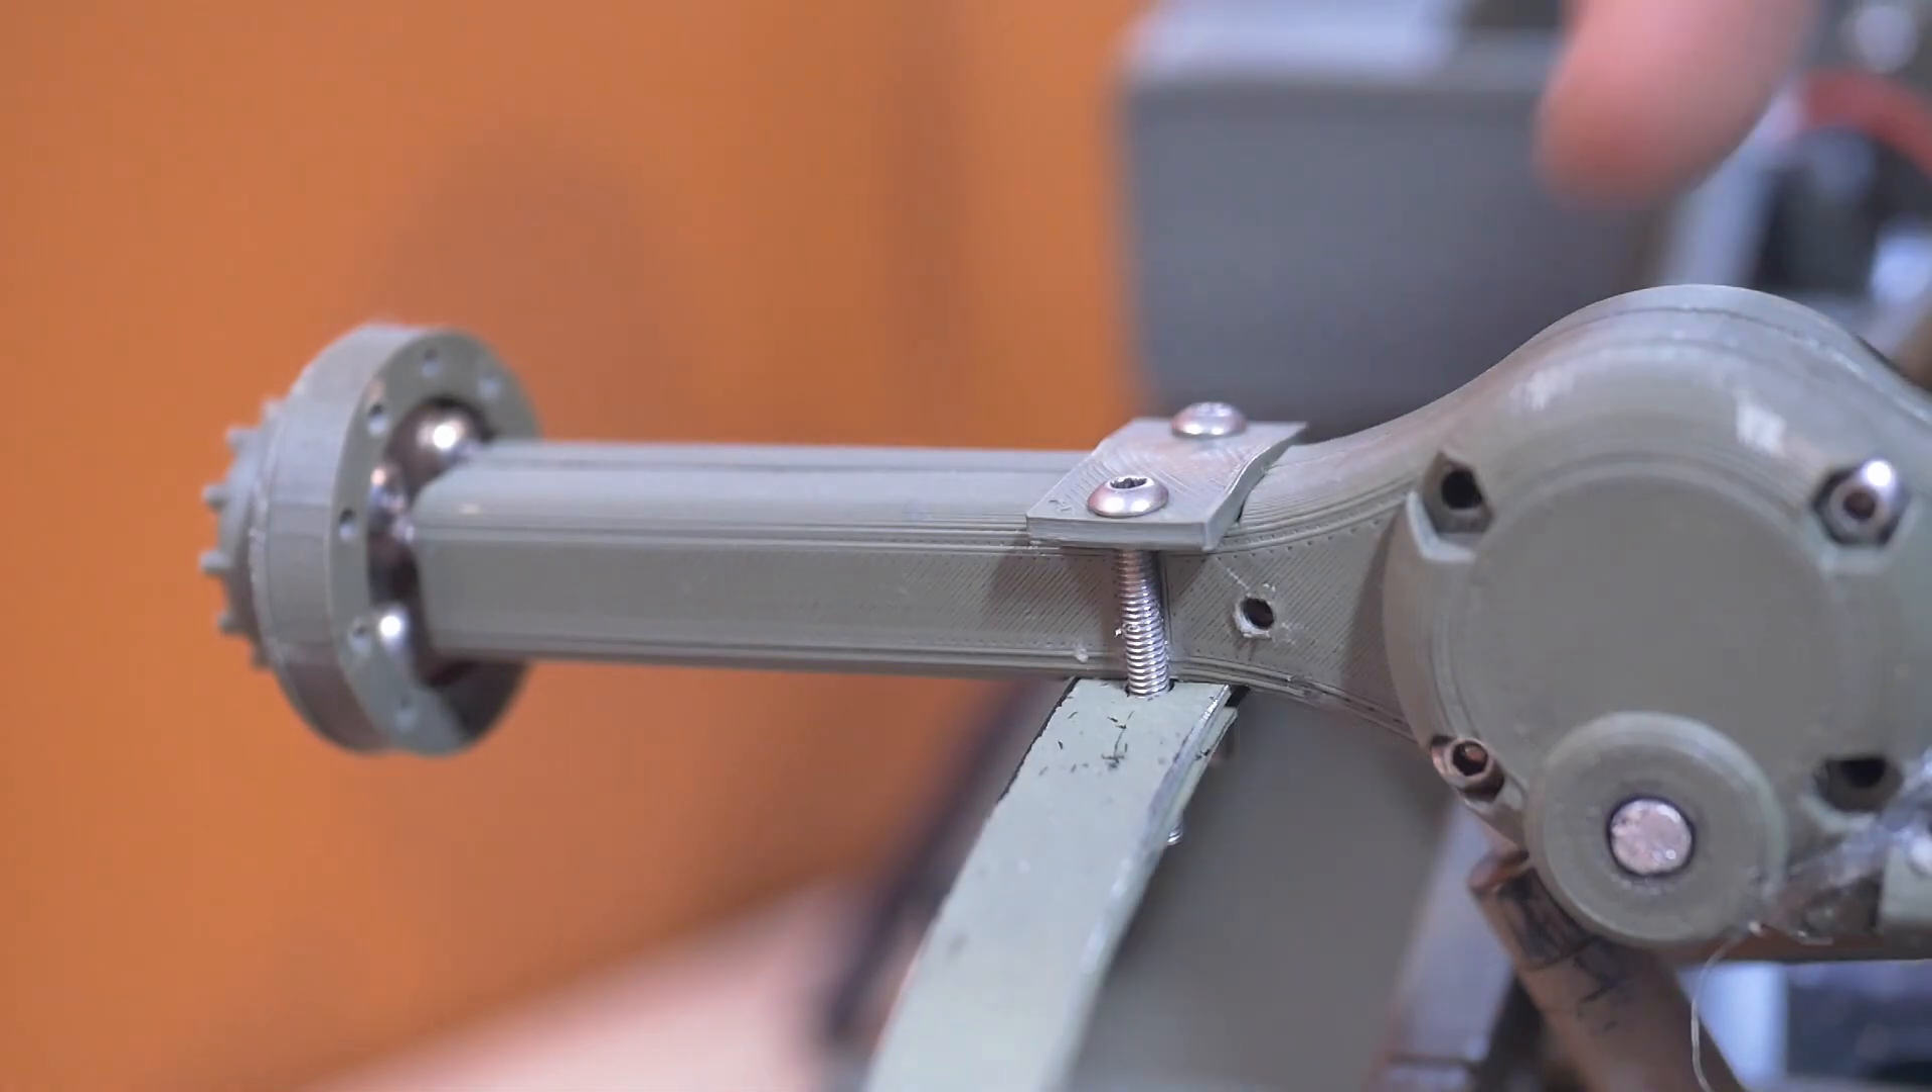And just like that the spring is installed.